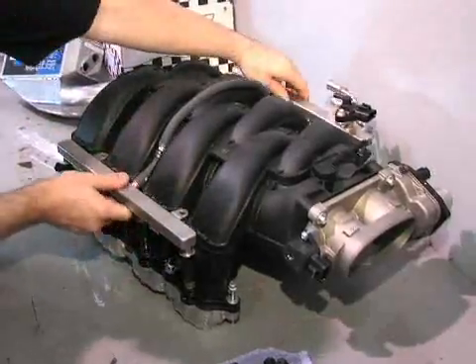We've already got the intake manifold removed from our 2006 Mustang.